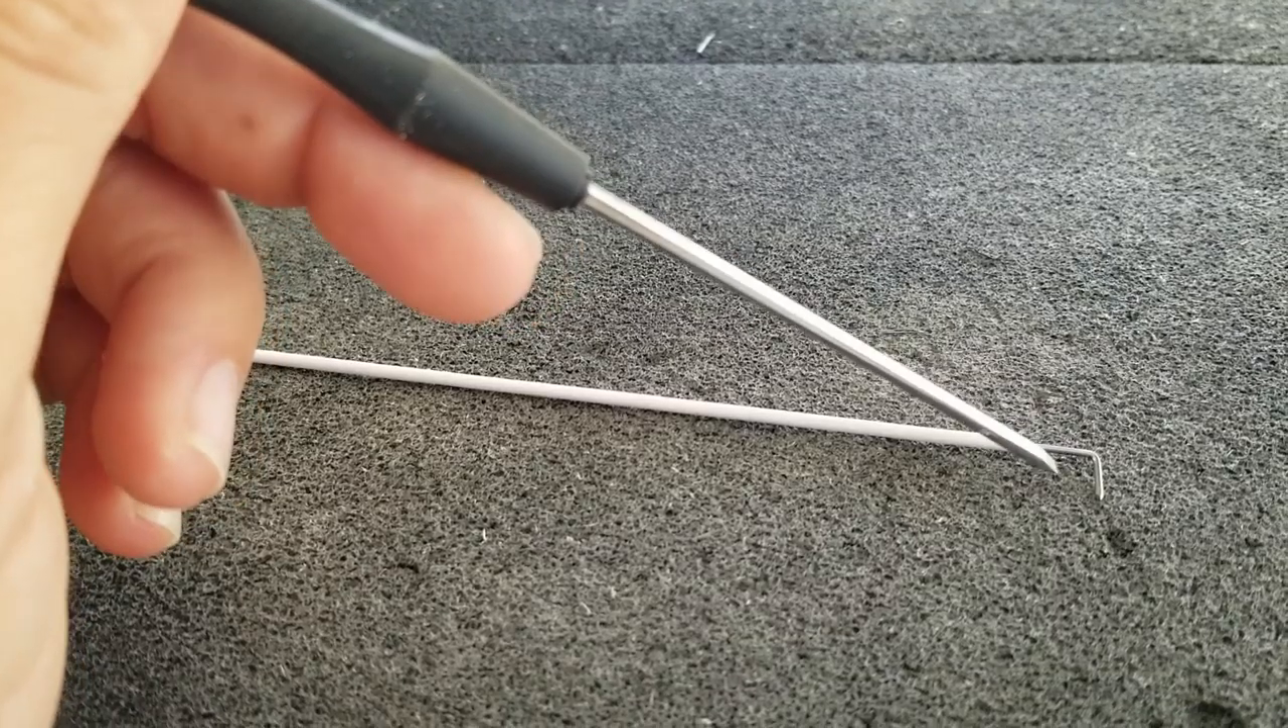I have the sleeve over the rod and I've made the L bend here.